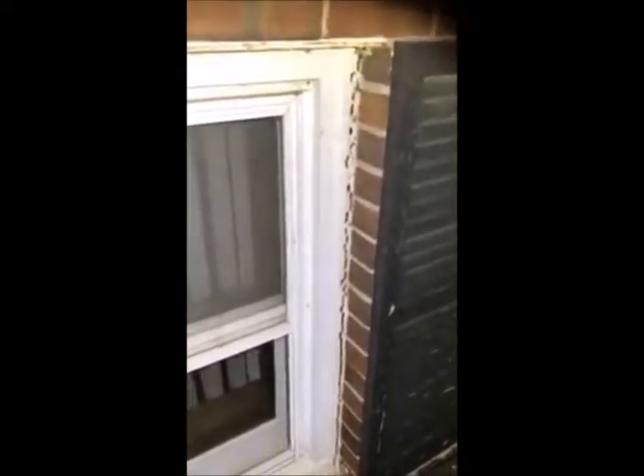We can see how there's a slight separation between the window and the brick veneer.